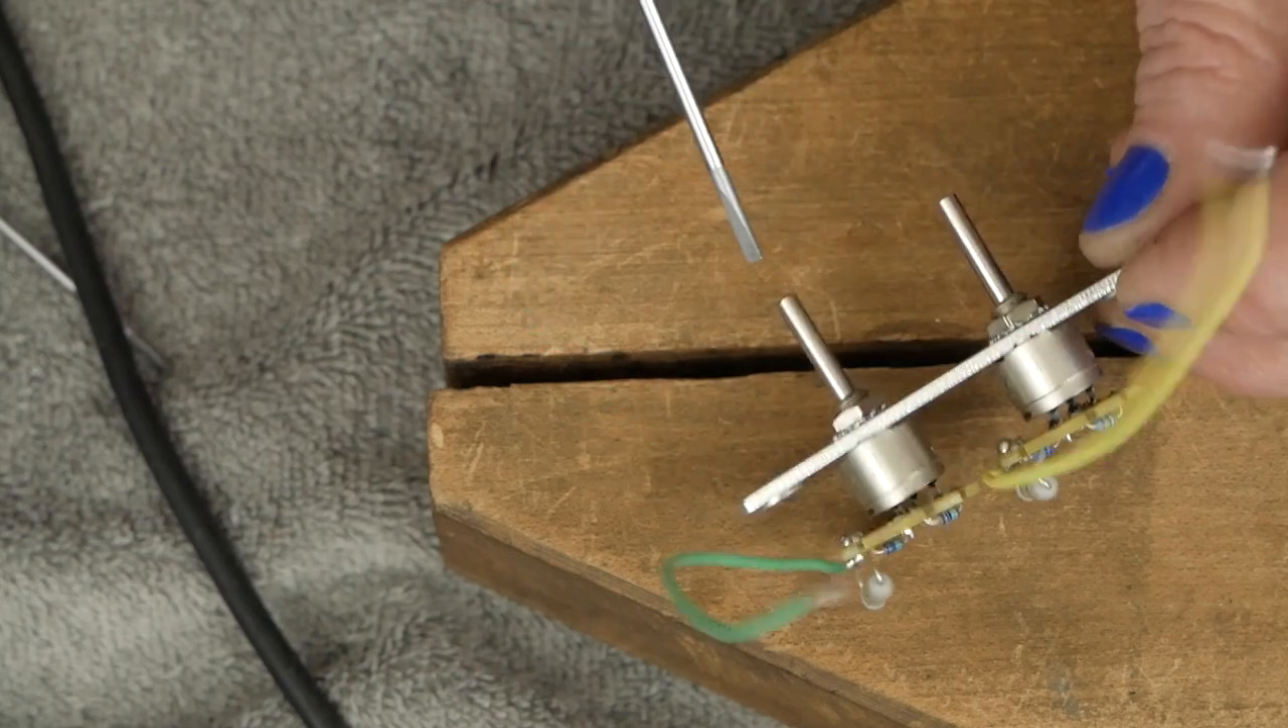Okay we got our two little potentiometers all mounted up got them indexed to the plate got them bolted down with their little nuts and washers and then got the circuit board soldered on them.